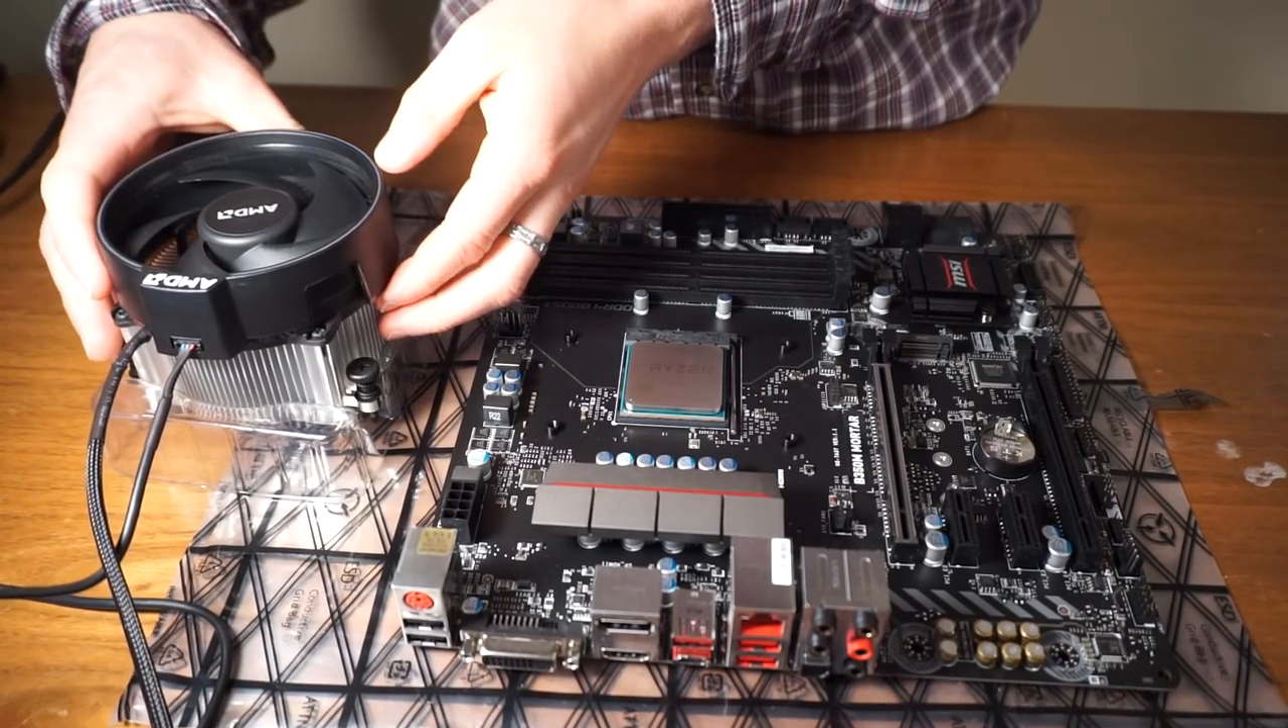I have not actually mounted my cooler yet.